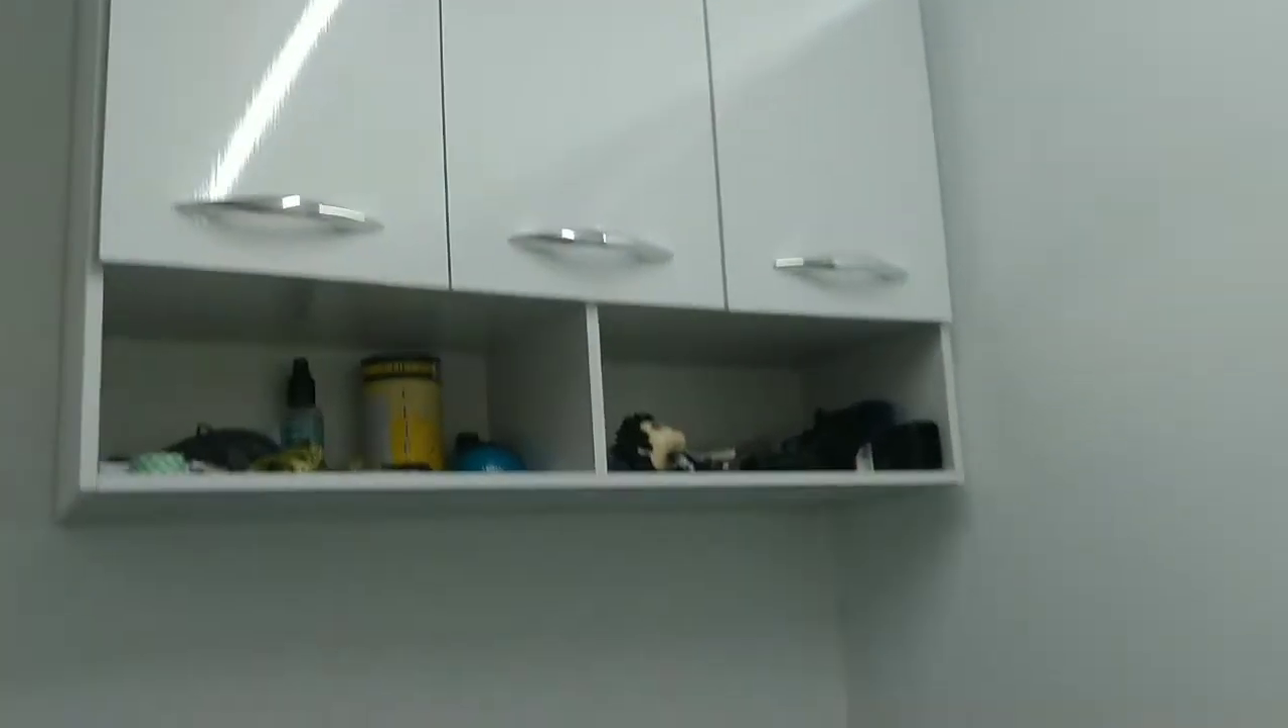Esse armário aqui ó veio na caixa então montei e fixei na parede.